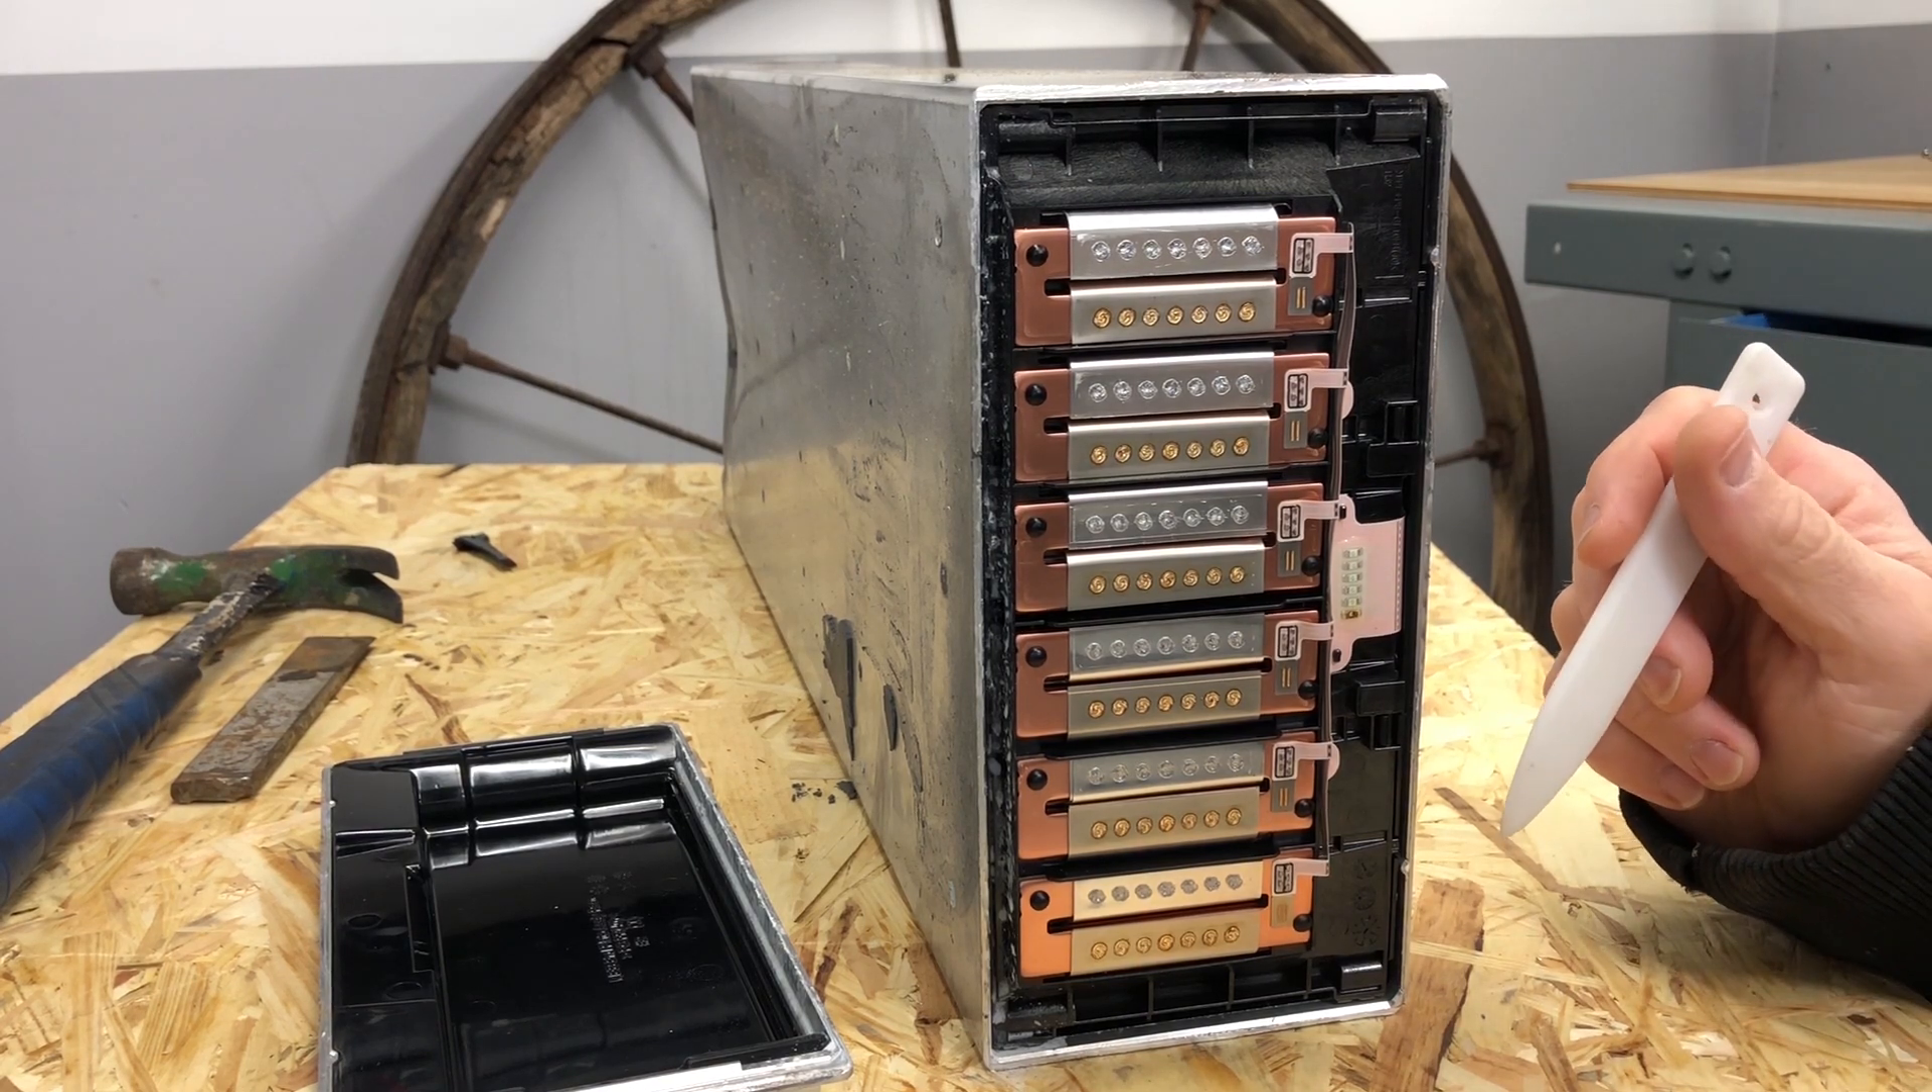Here we have this battery module opened up at least the rear end of it so this is not the terminal side and we can see that we have six tiny fuses here.